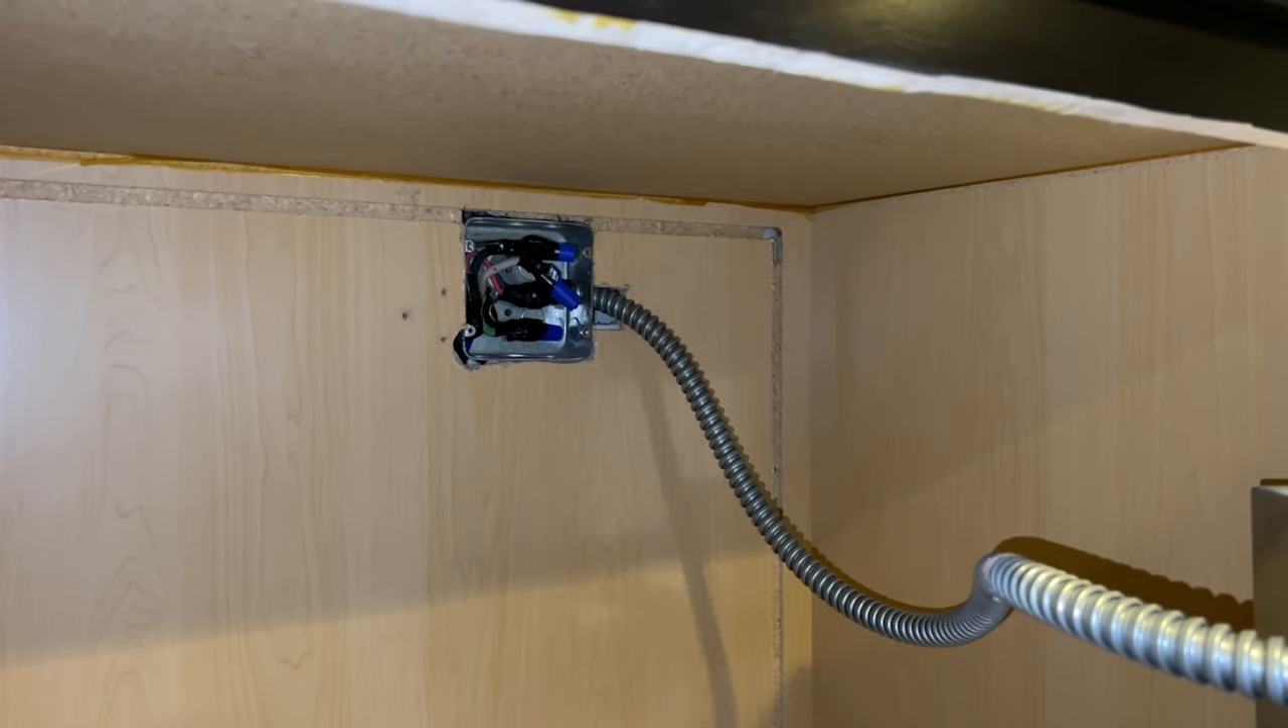As you can see i just have junction box up there all wired in so we're good to go.